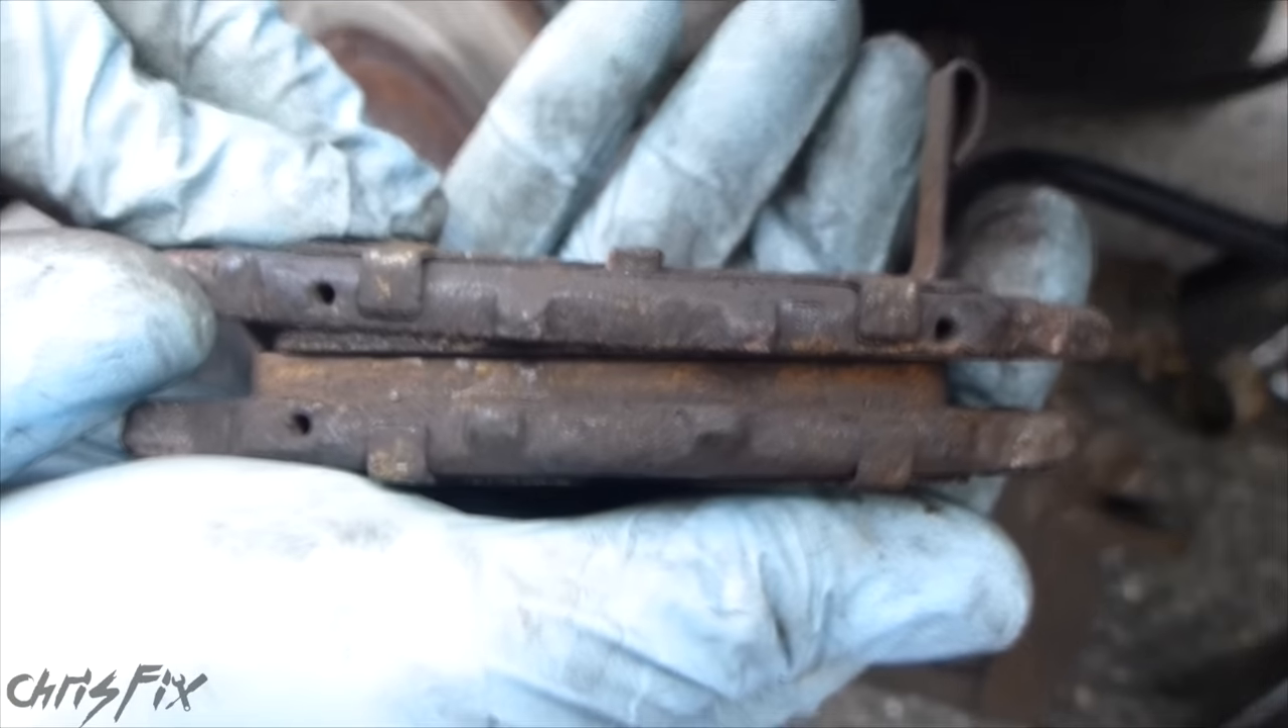So right now we have the caliper apart, and we have two brake pads out, and you can see they sandwich just like this.